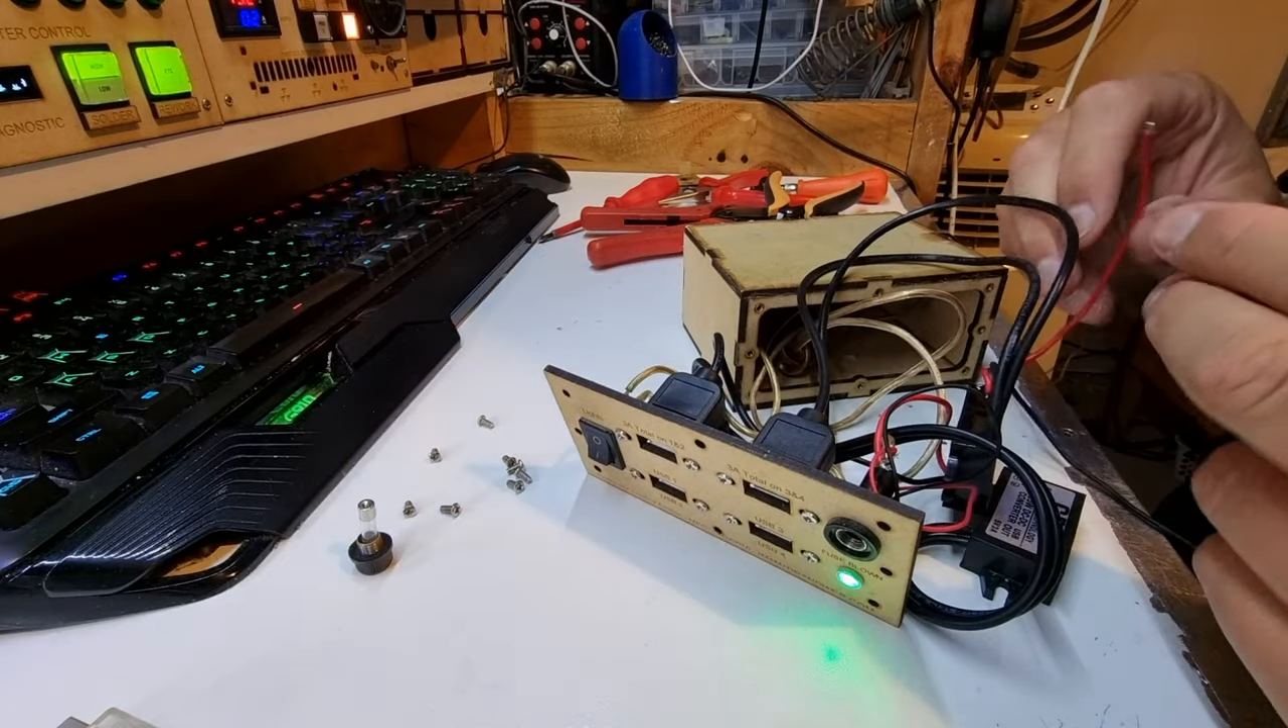All right so we have our connectors screwed into the front plate.